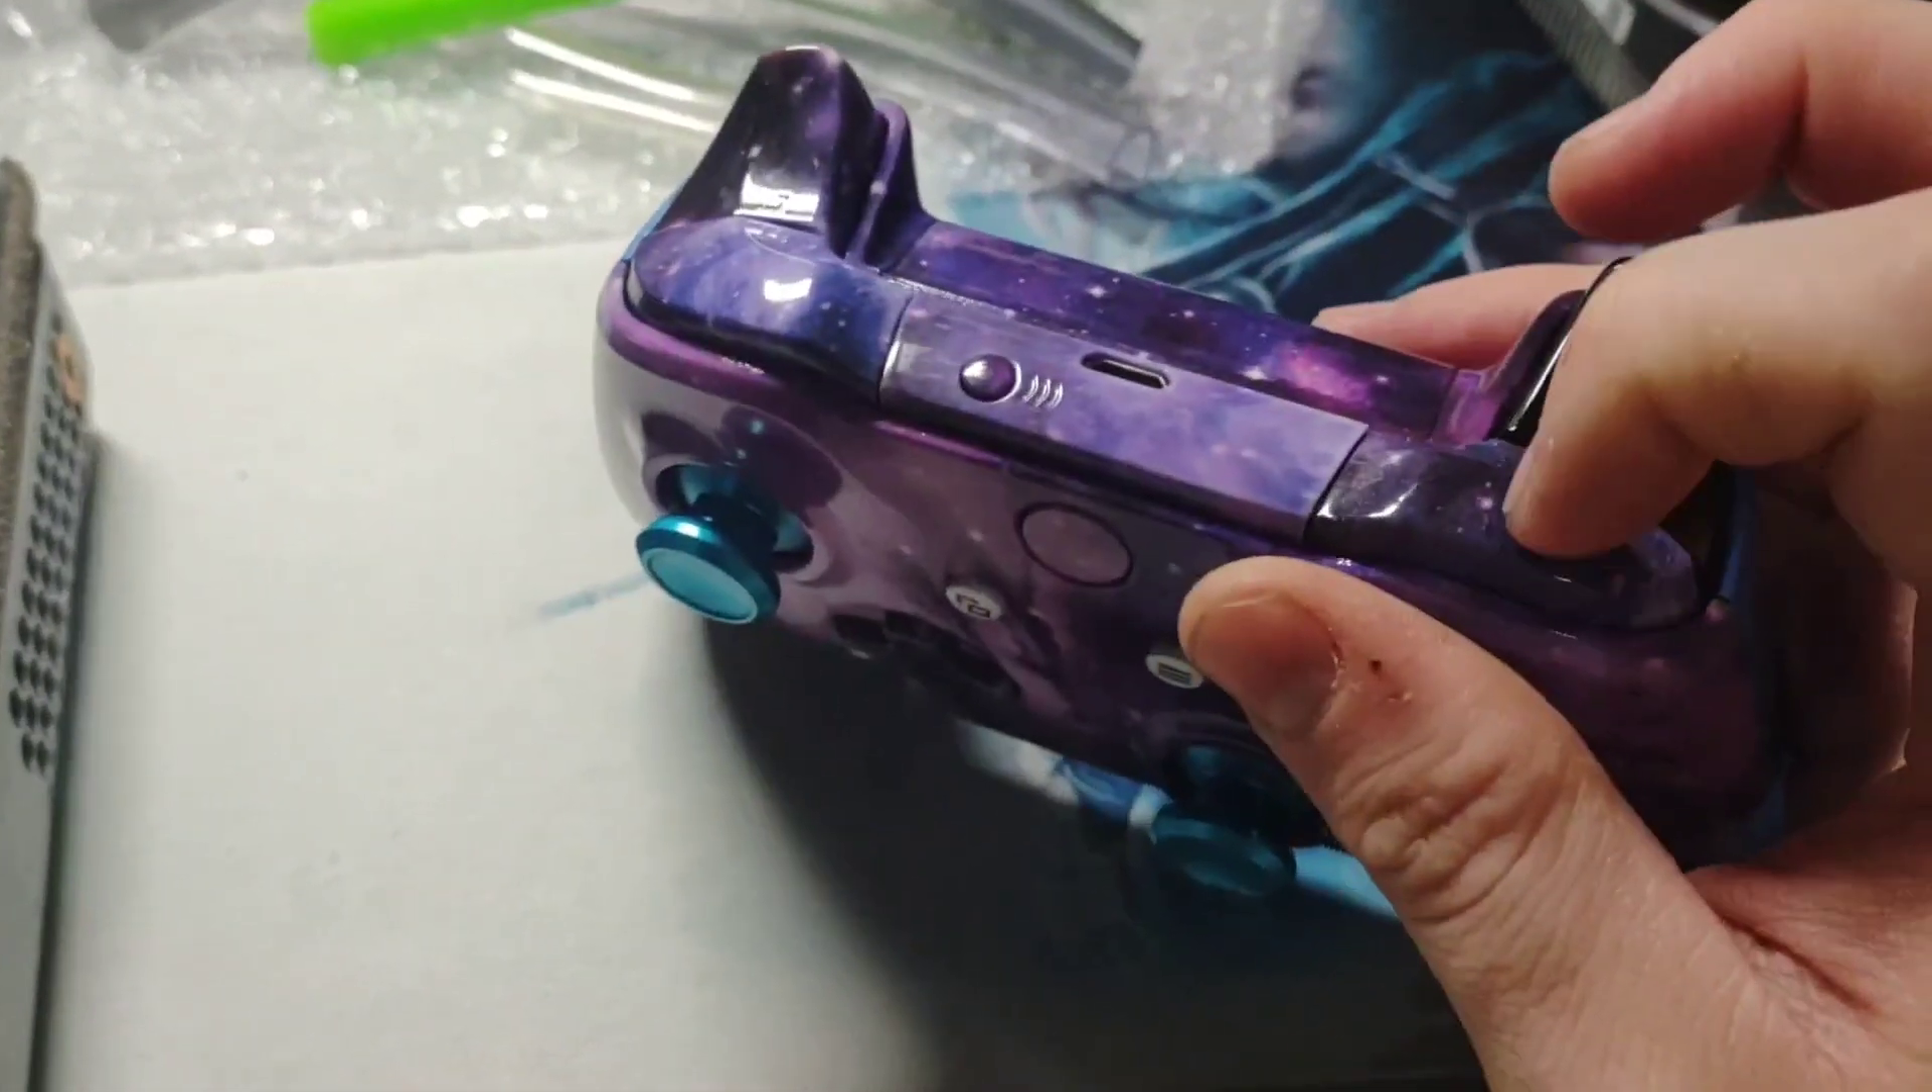I replaced the bumpers with the galaxy ones that came with this kit.